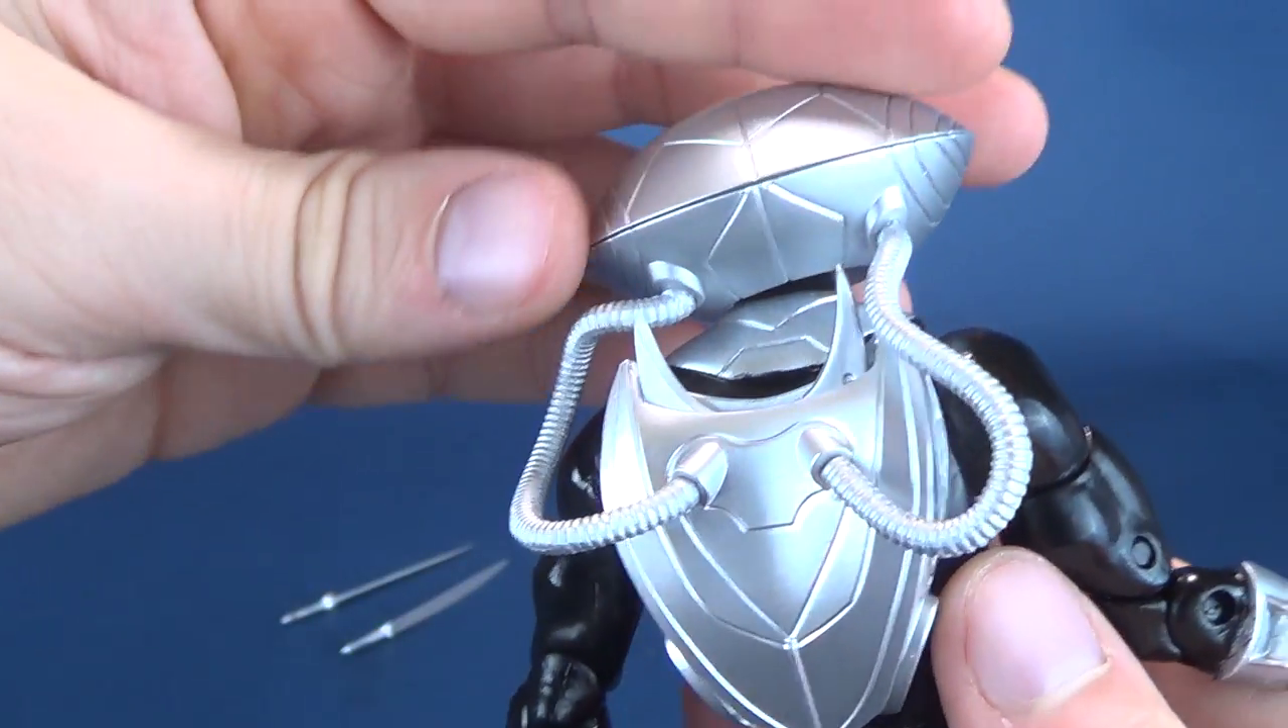Now, unfortunately, one thing that's going to come from this, you'll see that these two points are sticking up.